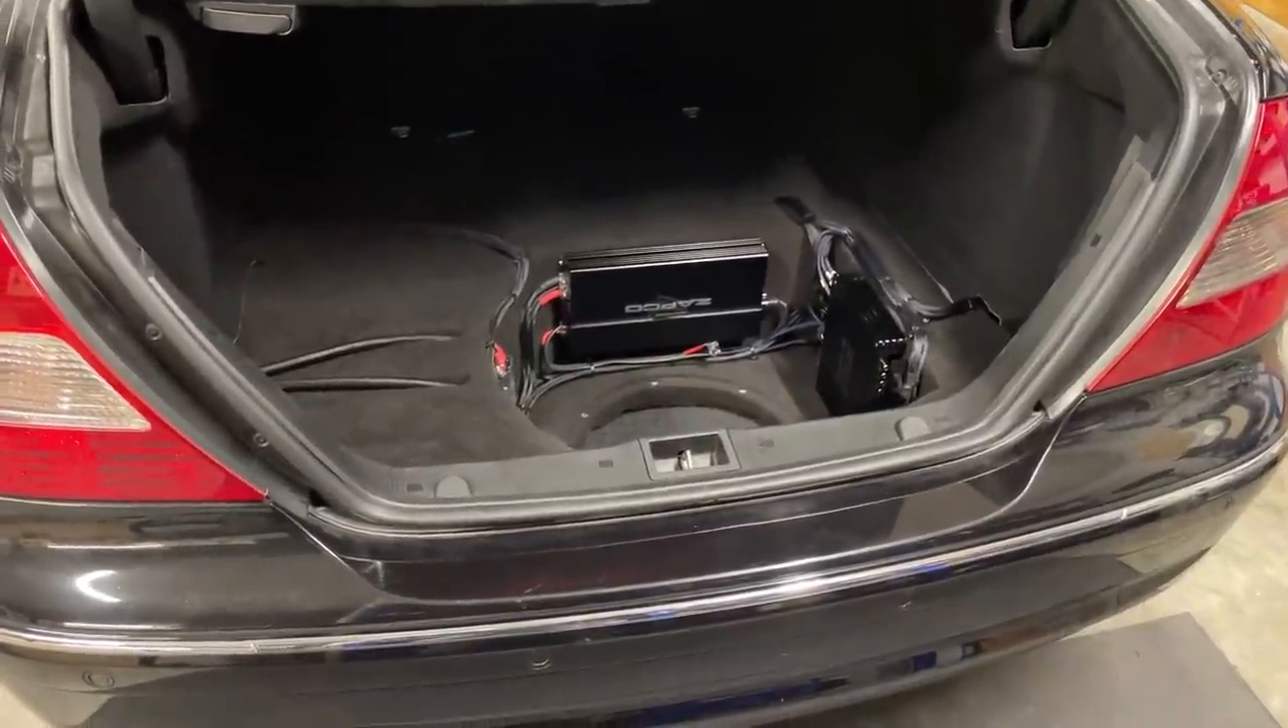We still don't have a floor panel.